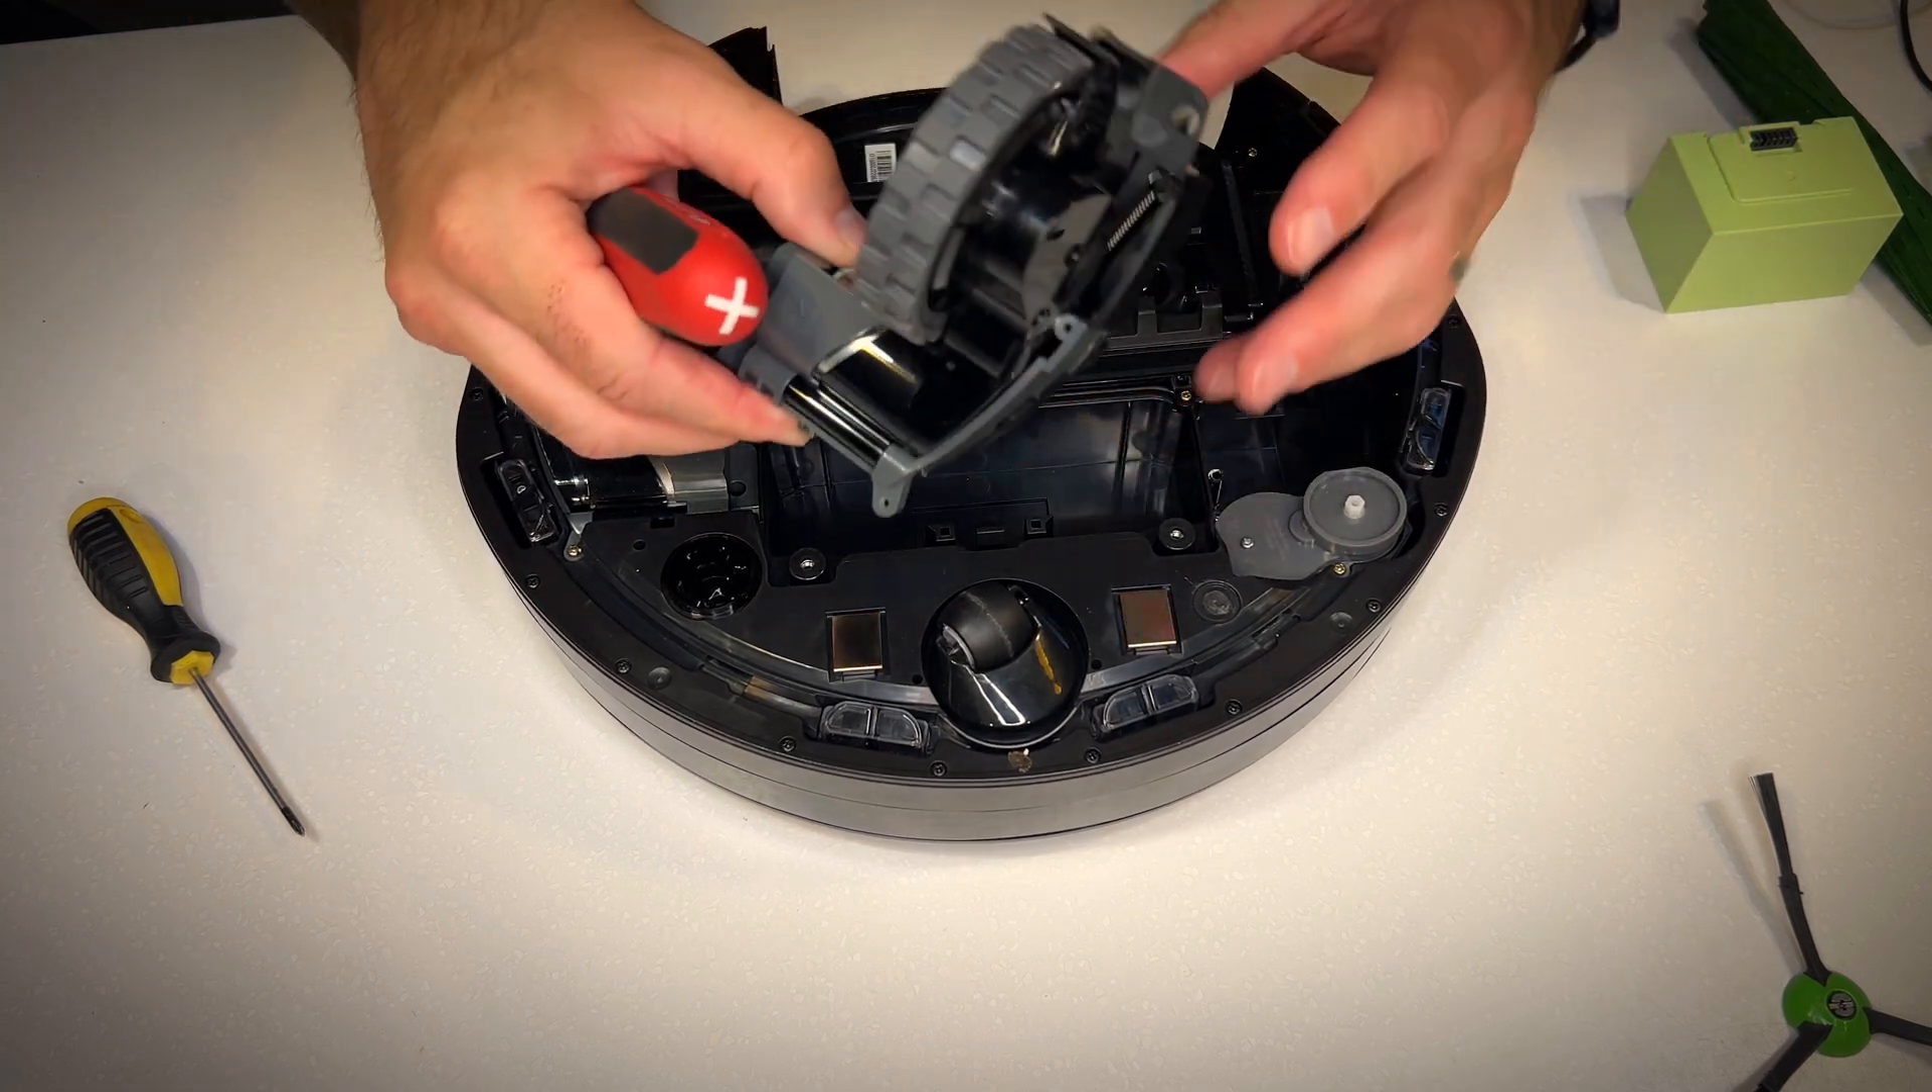Now that those screws are undone the driving wheel assembly simply lifts up and out of the way.